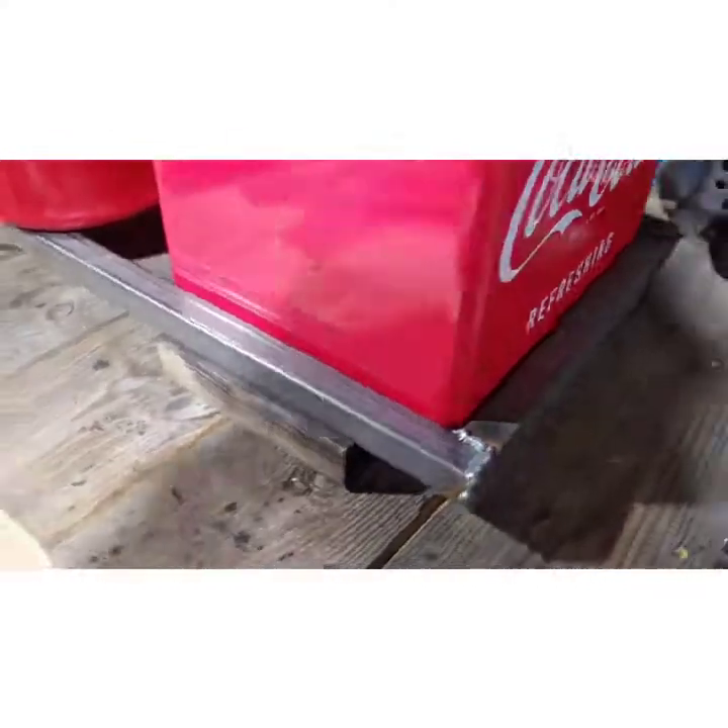And the cooler fits inside of the frame.